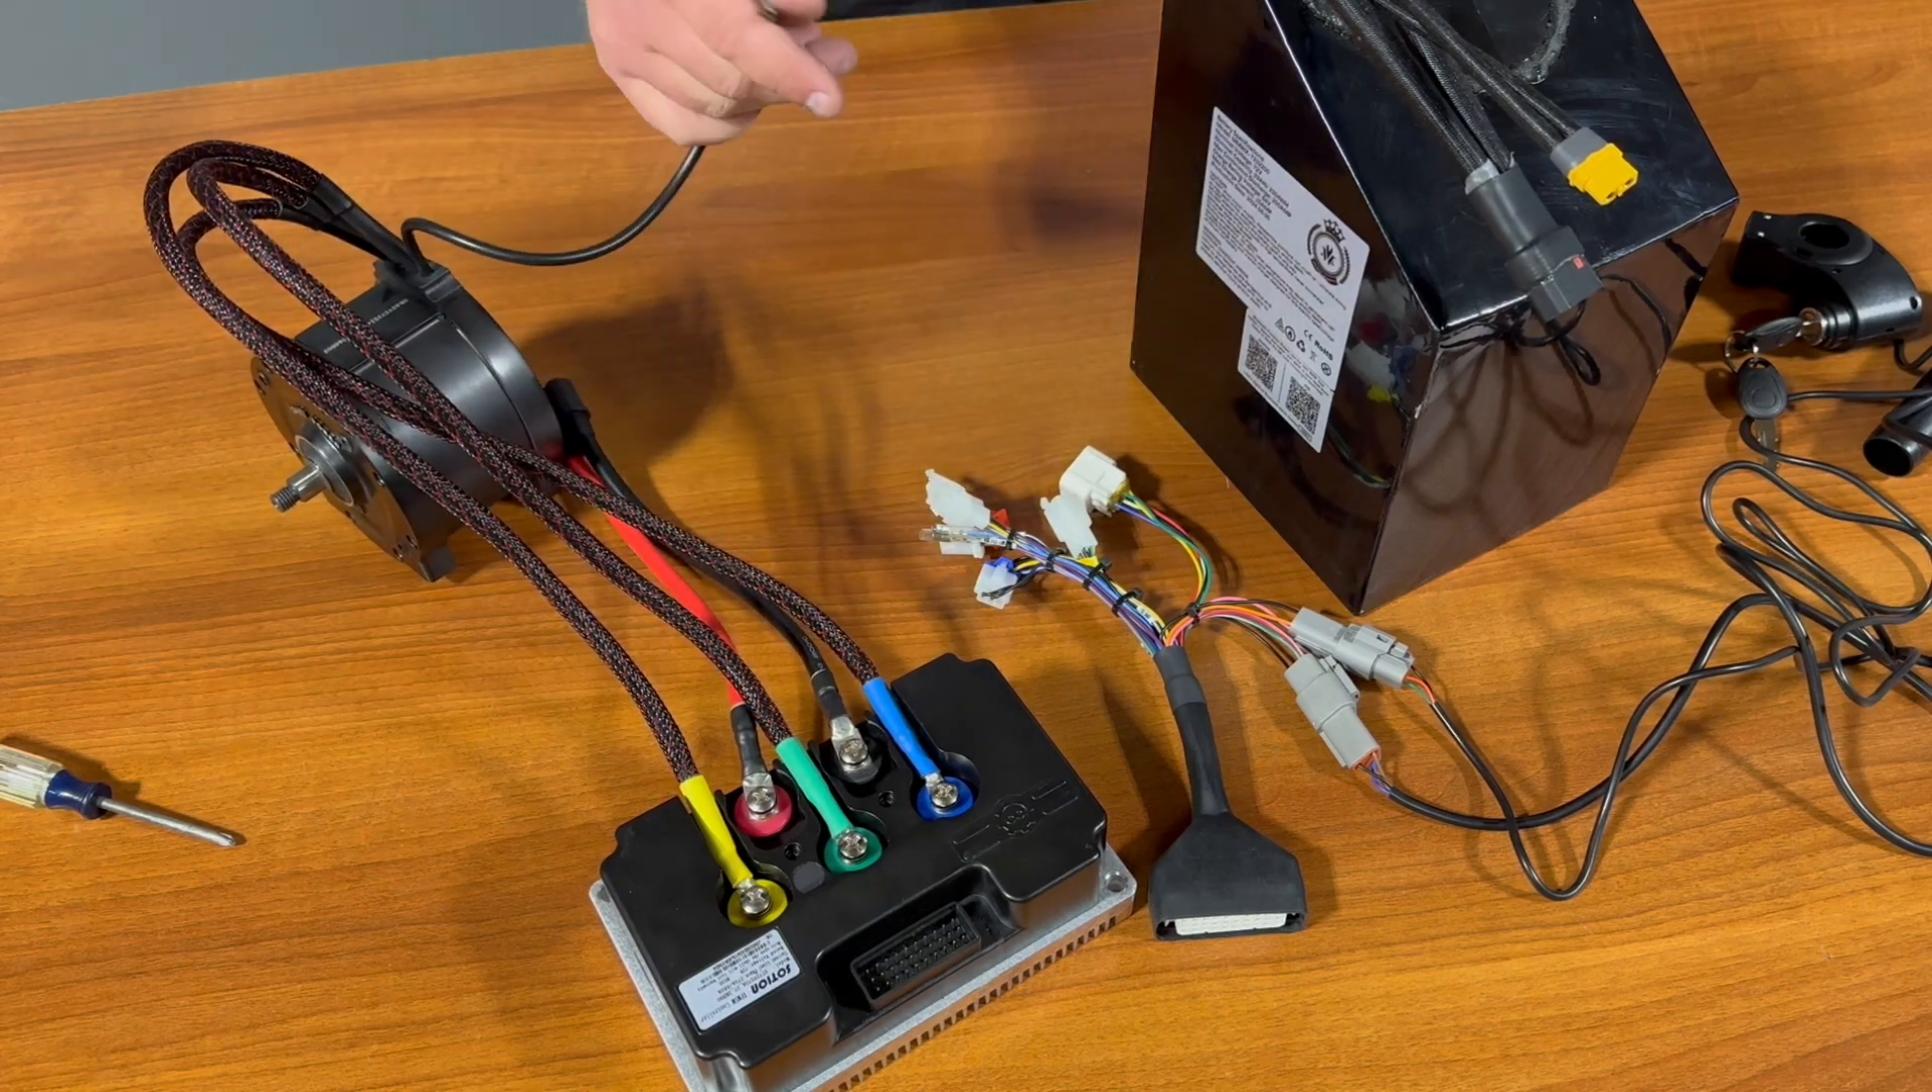So in this last step, we did our three phase wires, and we also put our battery lead on.